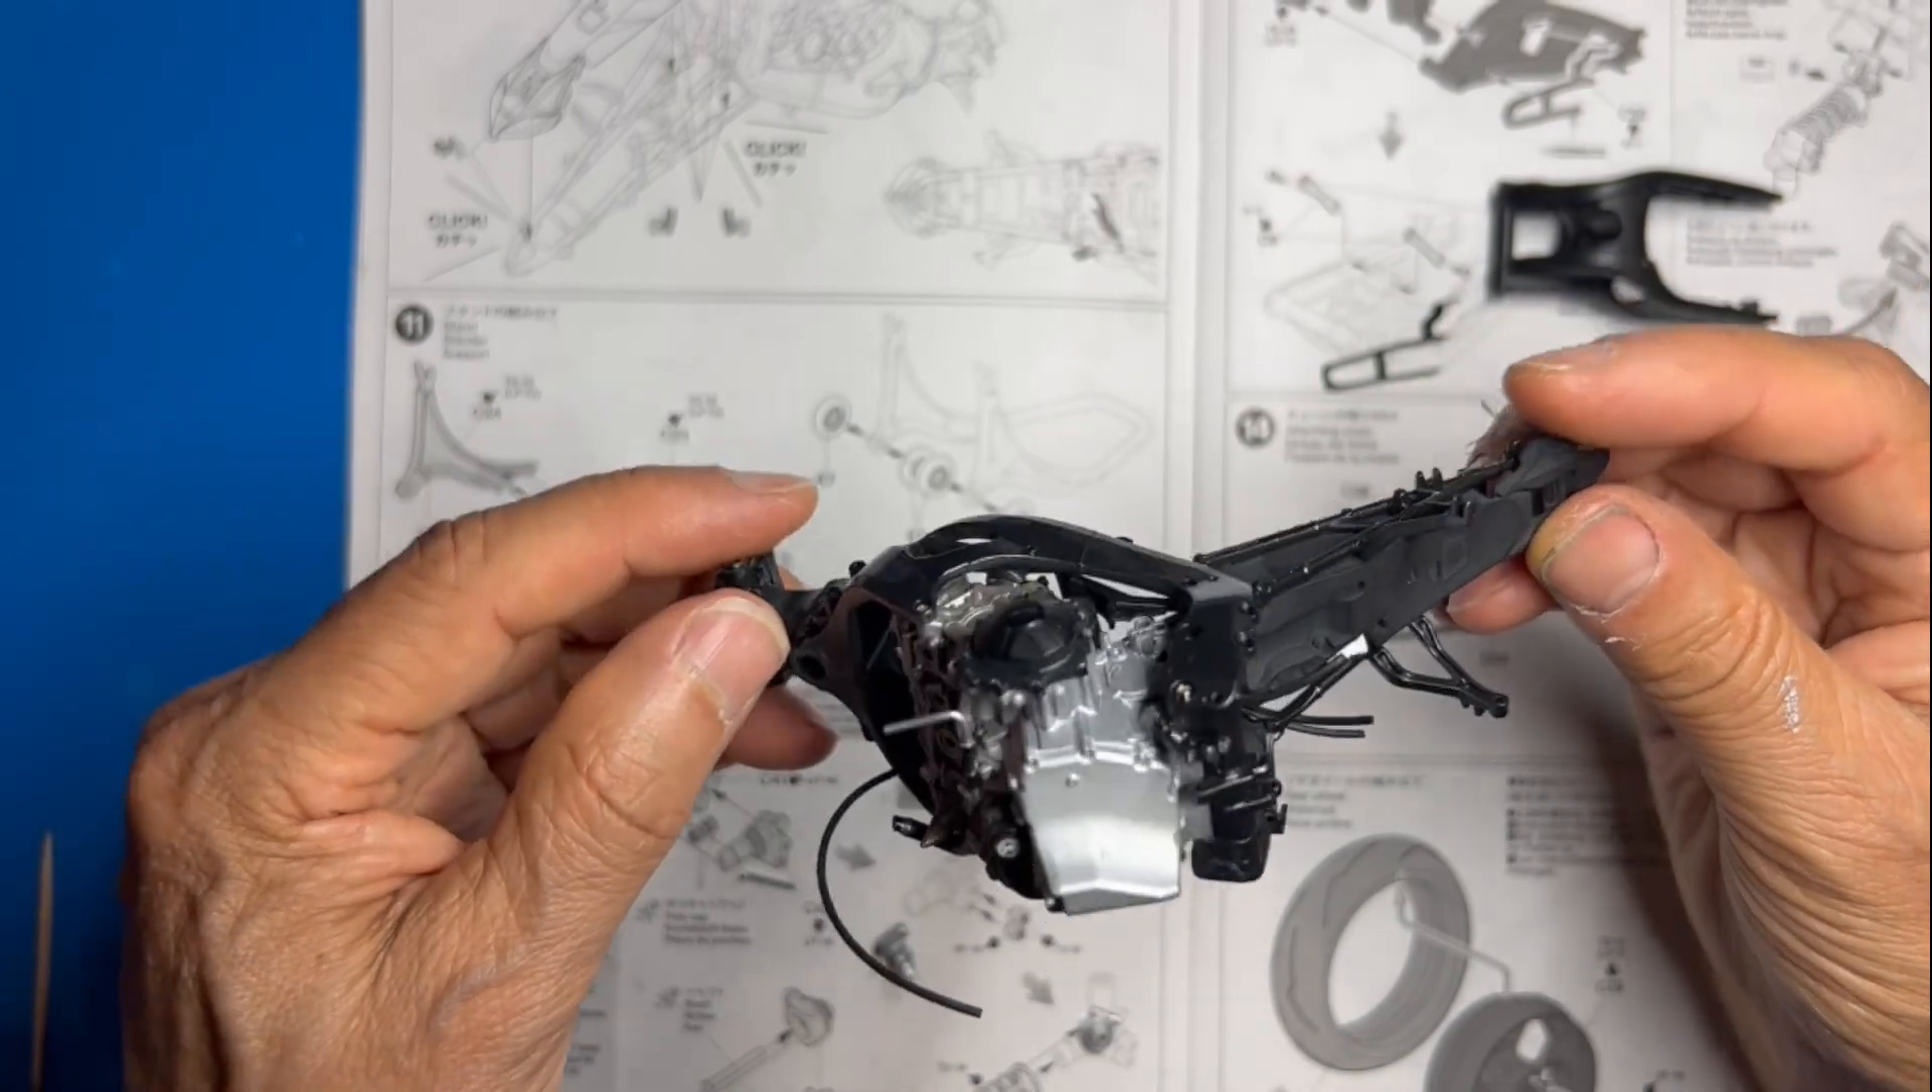Okay here is the engine attached to the frame of the bike.